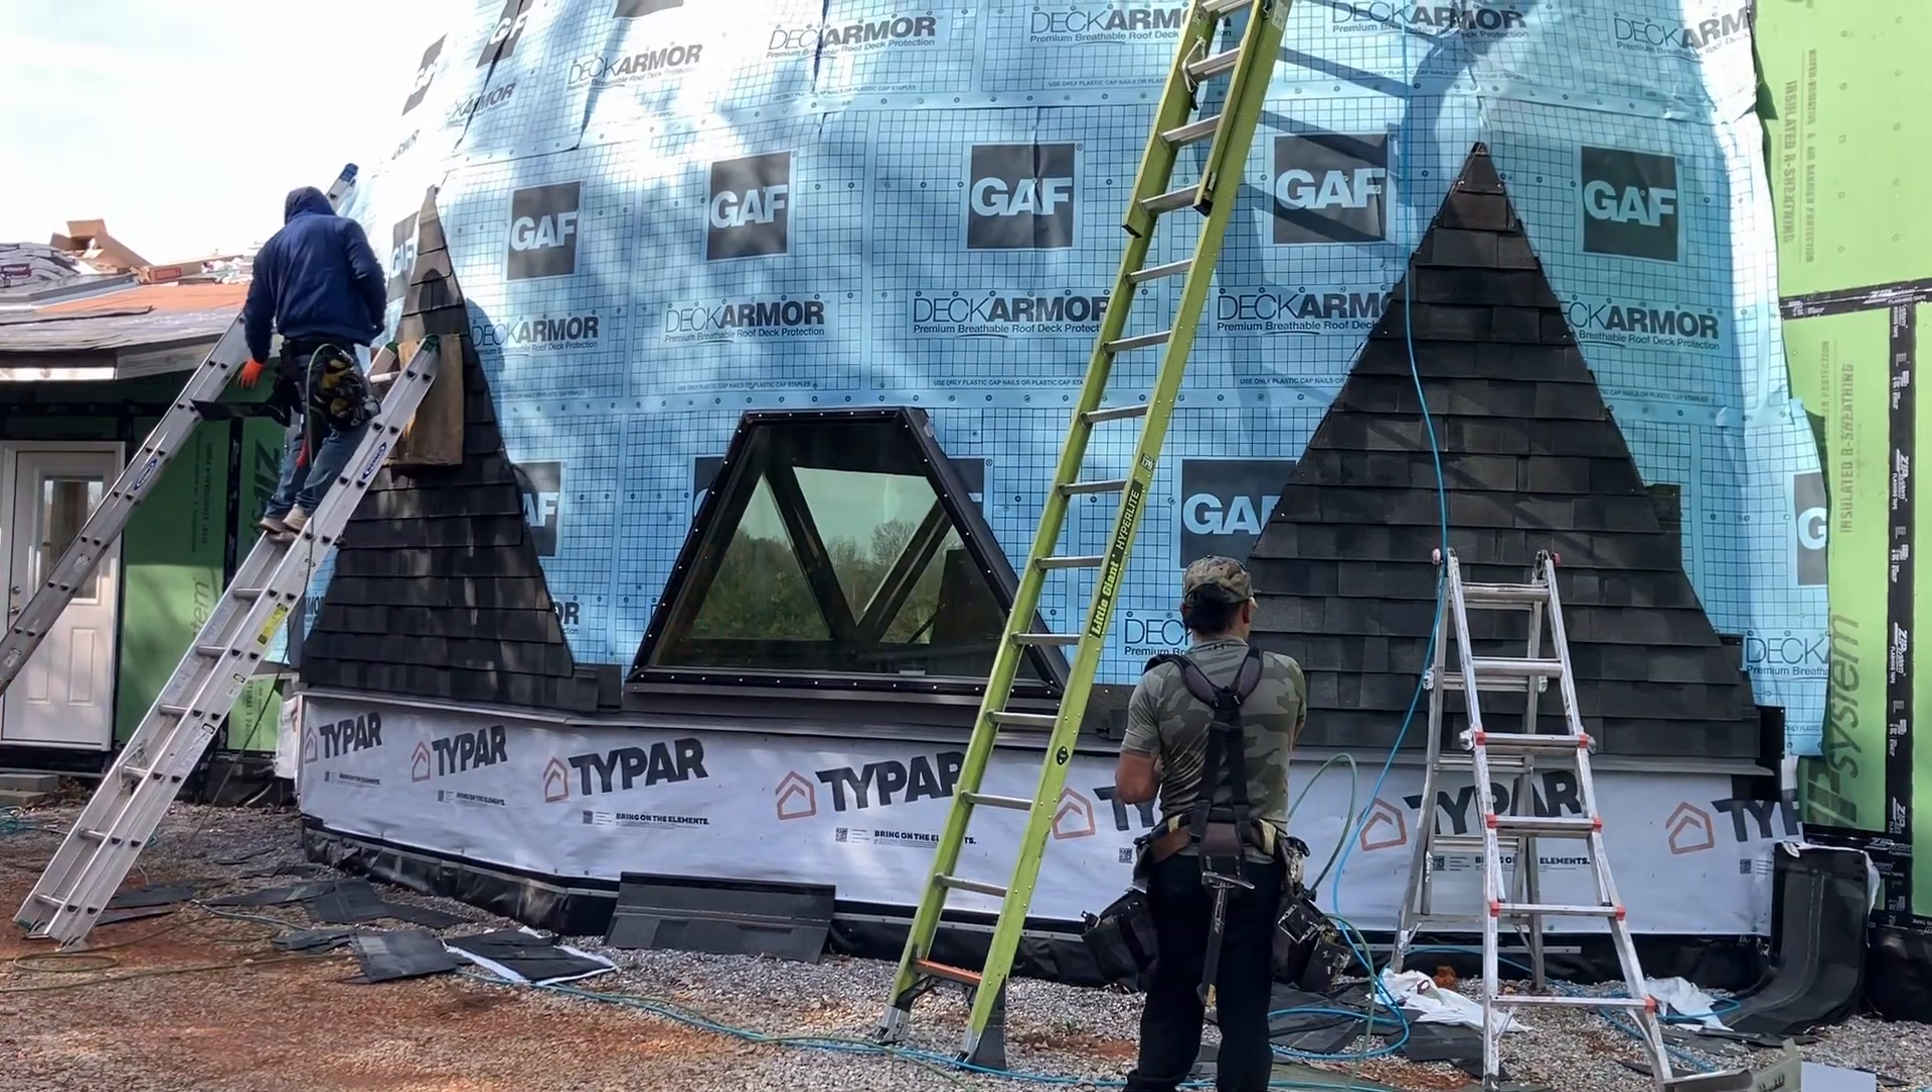The first two triangles are up. They look great.